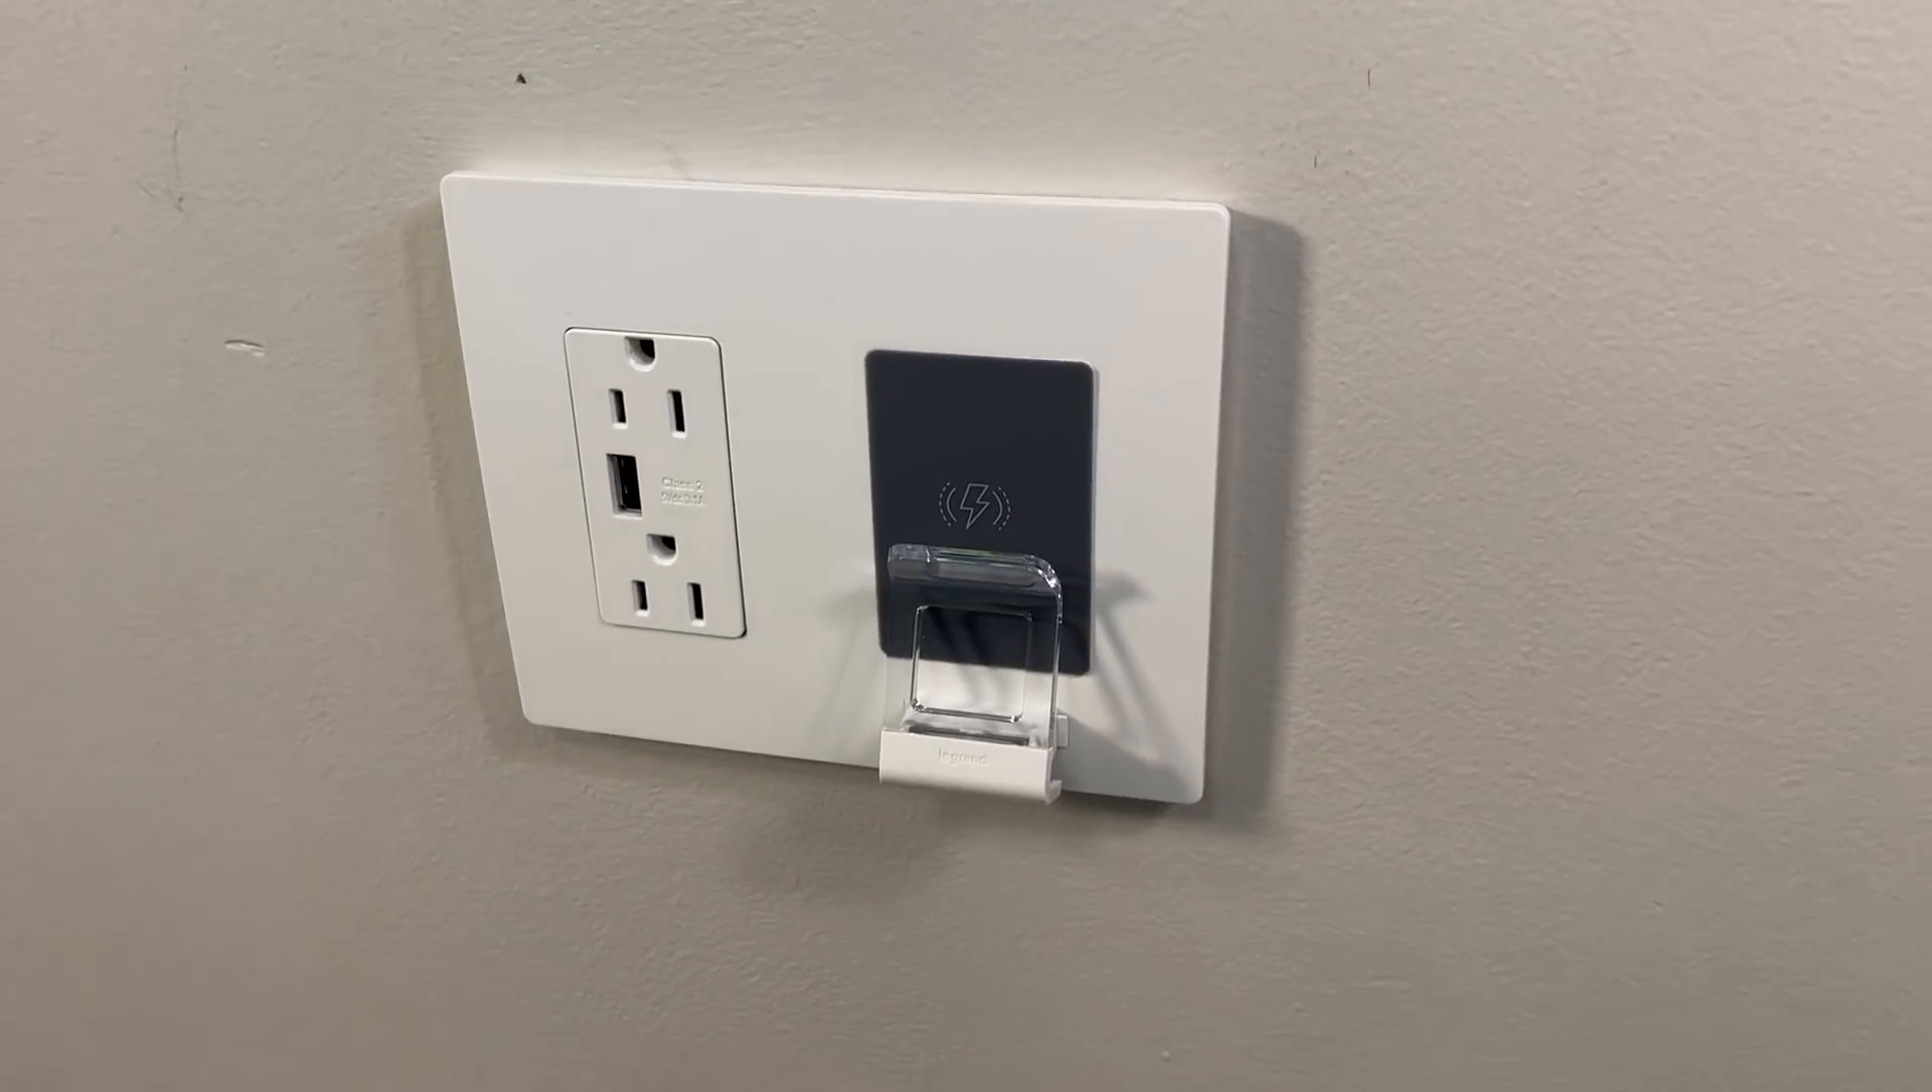You can't have that receptacle sticking out or you'll get big gaps but everything looks good with this install.